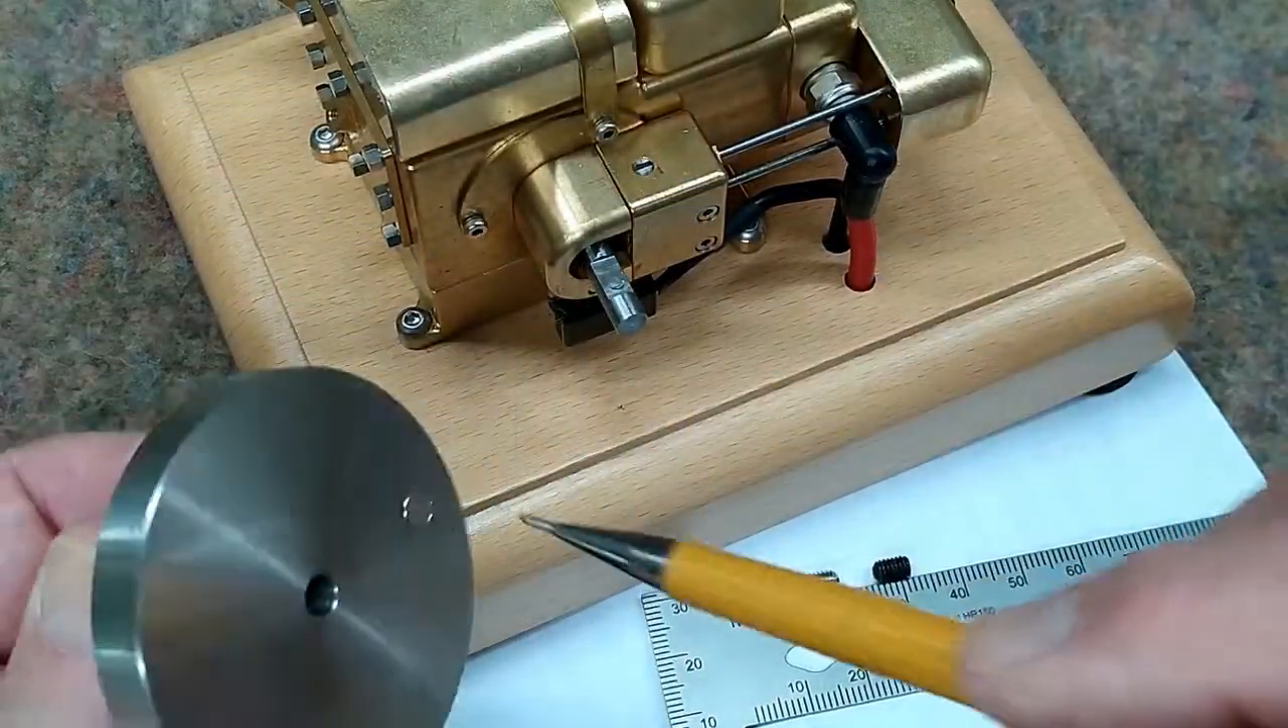I have removed the flywheel that contains the magnet for the Hall effect sensor.